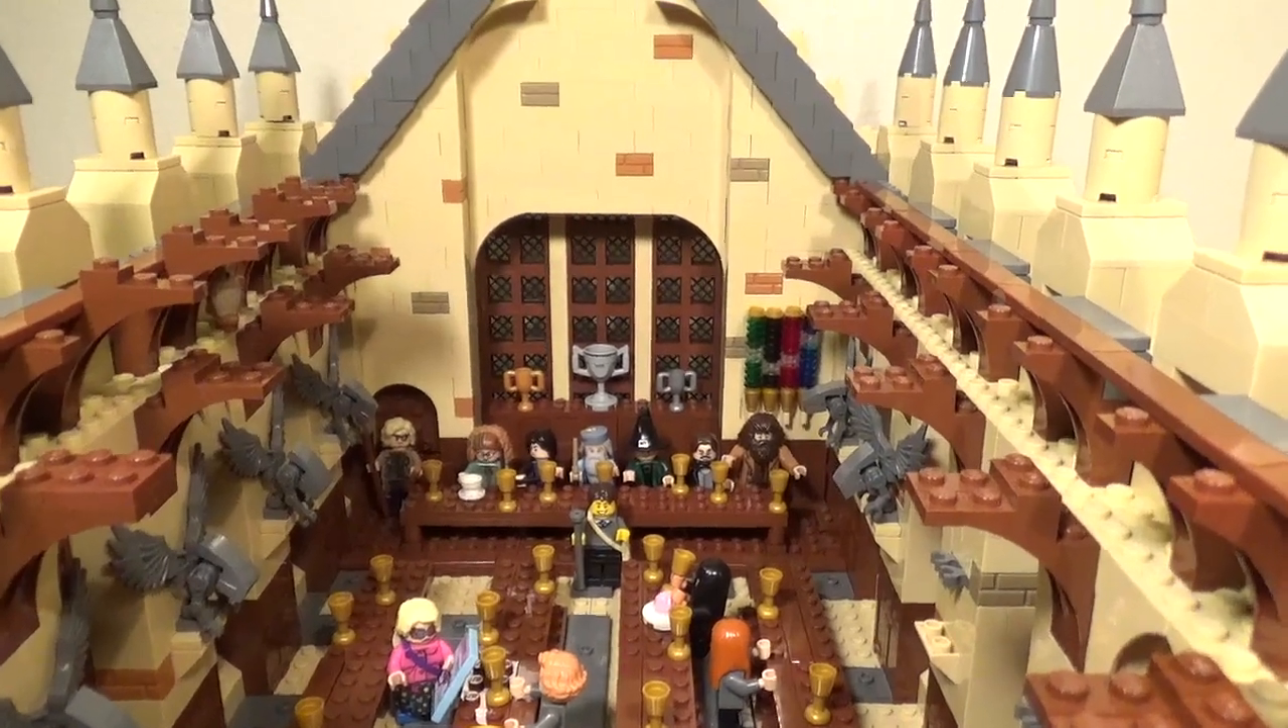But now the staff table is in place. I've built up the wall at the back of the building as well as that giant bay window that sits in the back of the hall.